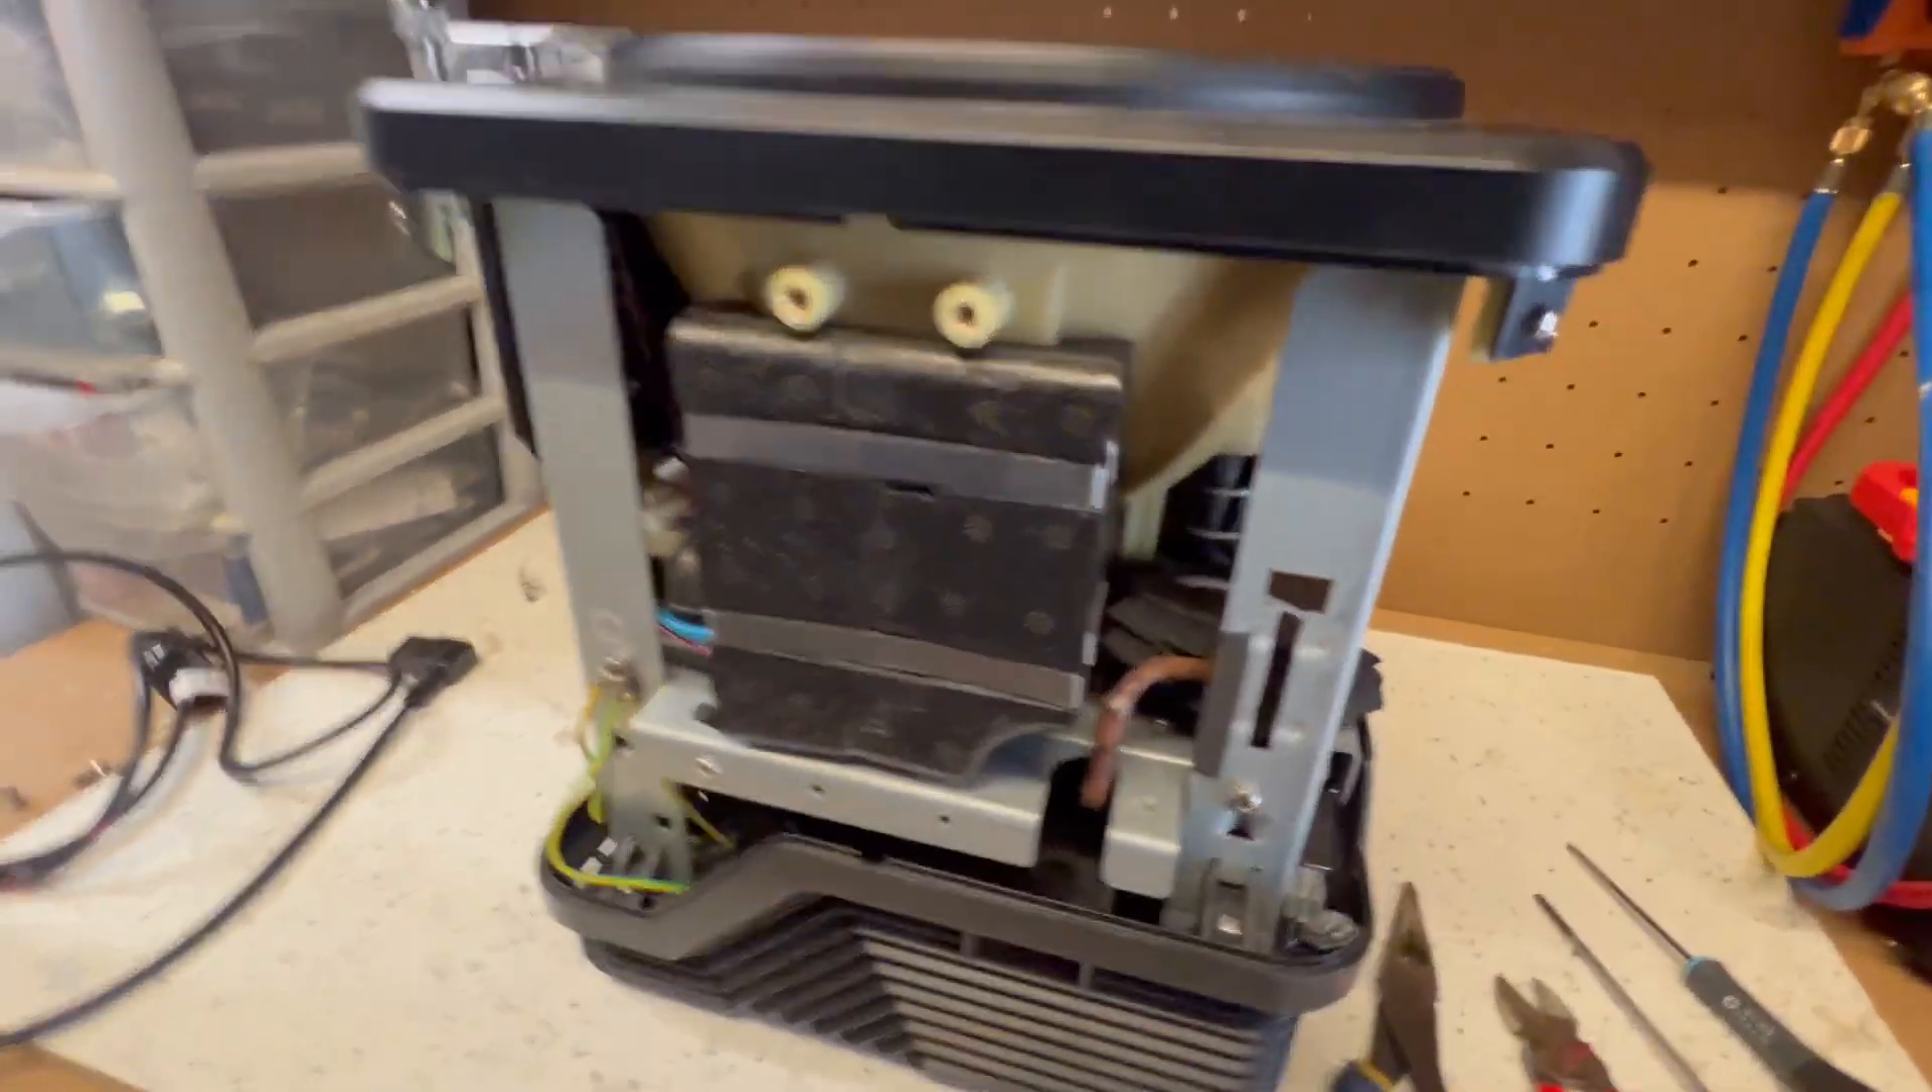Okay, so this is what the machine looks like without the covers on.